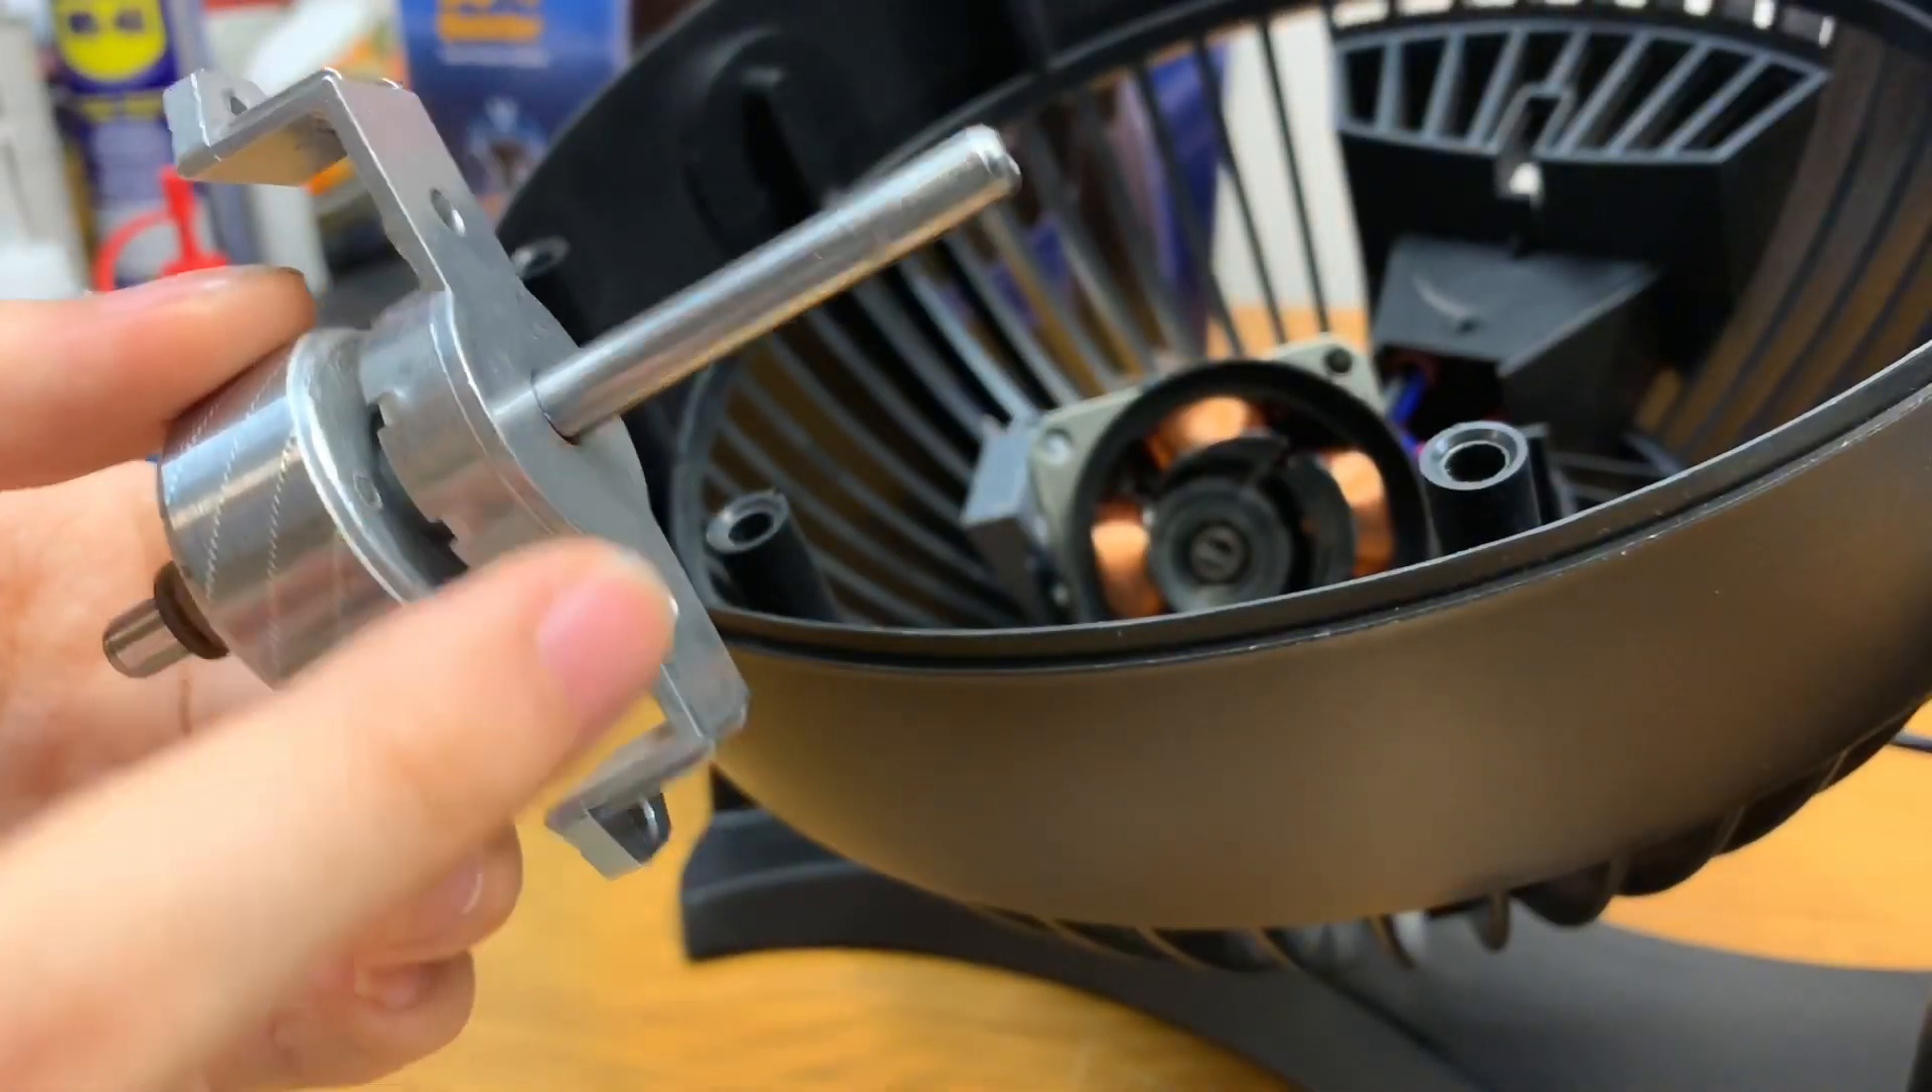So here we have the rotor and the front bearing assembly pulled out of the stator.